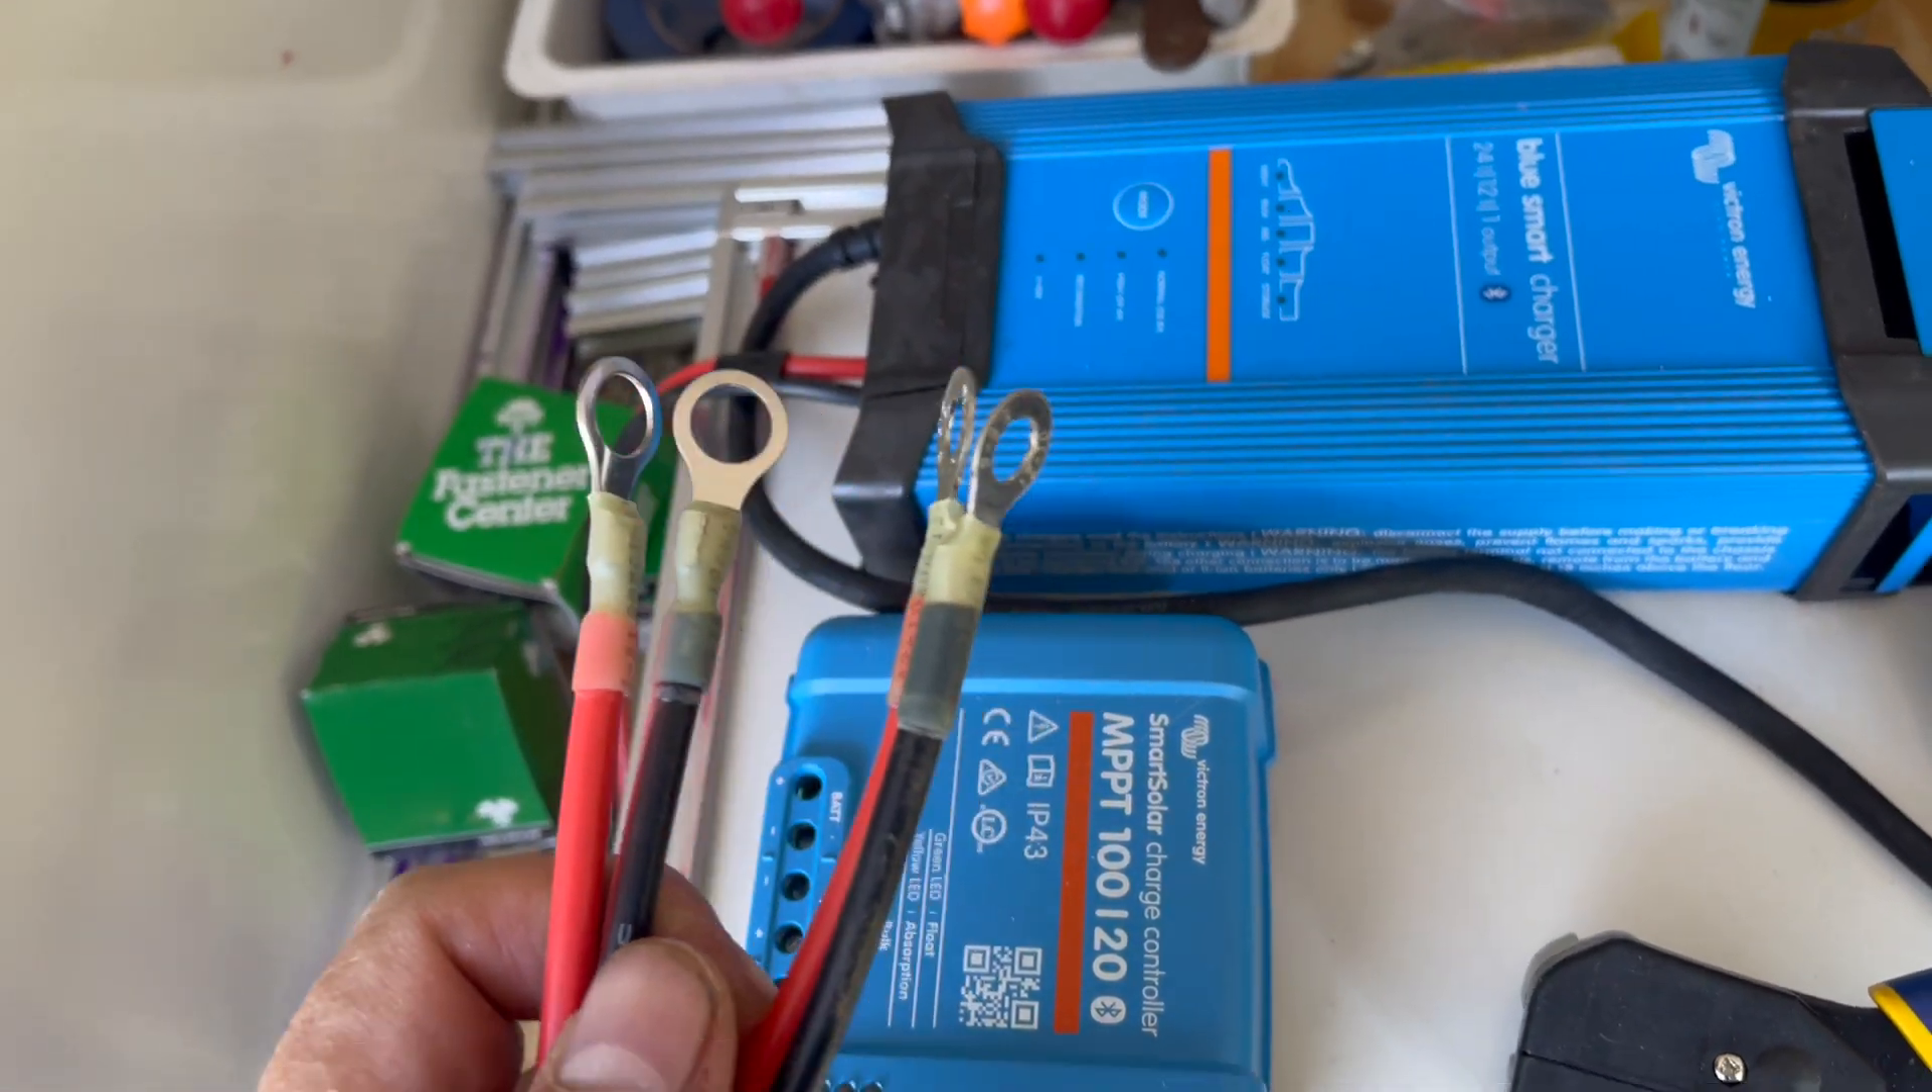After crimping, we've got matching ends. One is for the battery charger. The other is for the solar charger.